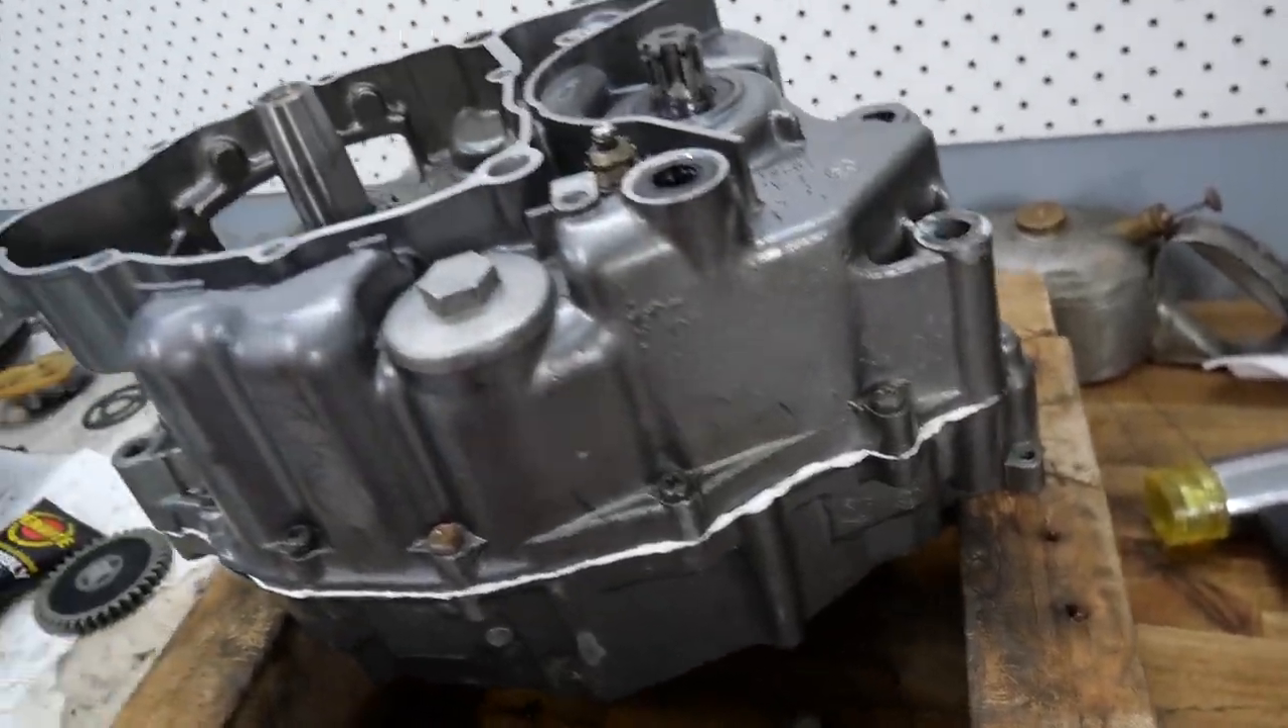Got the cases to pull together nicely. Right now you've just got to torque them down now.